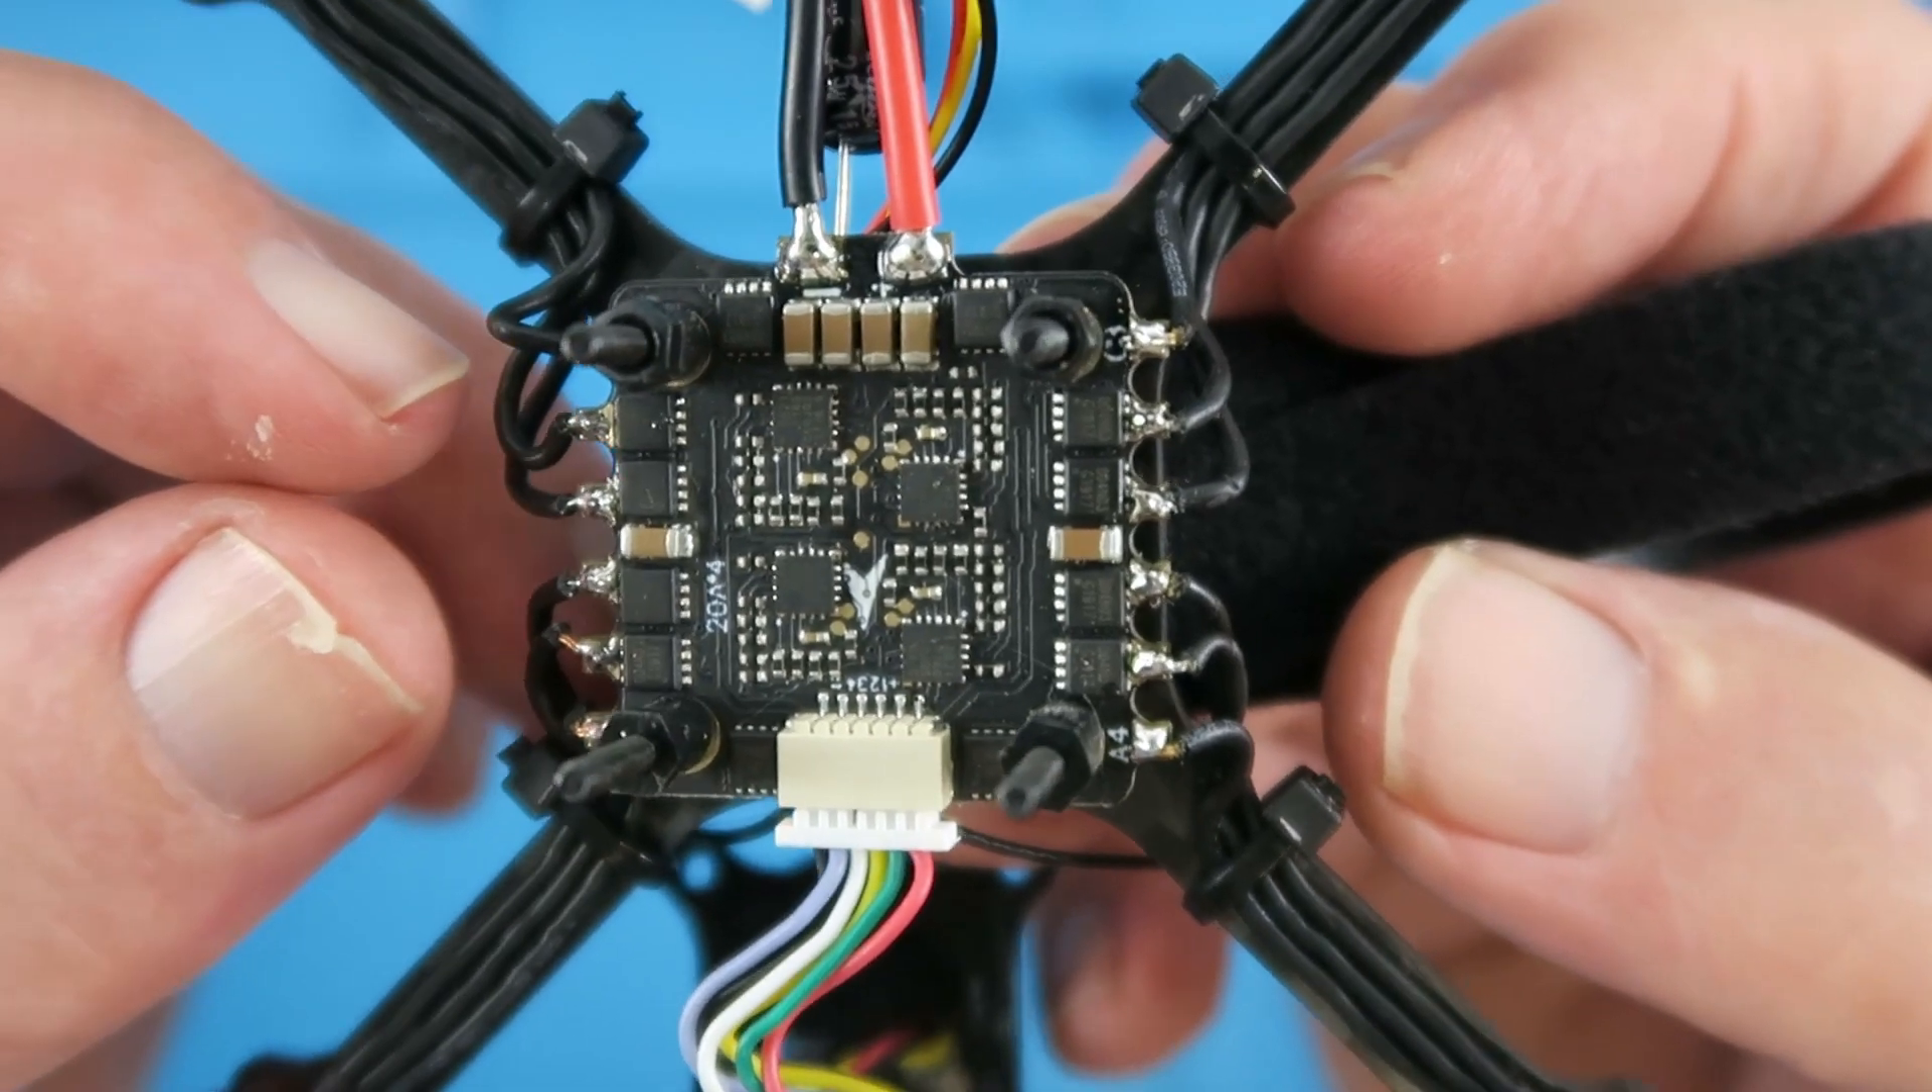I've gone ahead and fitted the ESC board and wired up the motors.